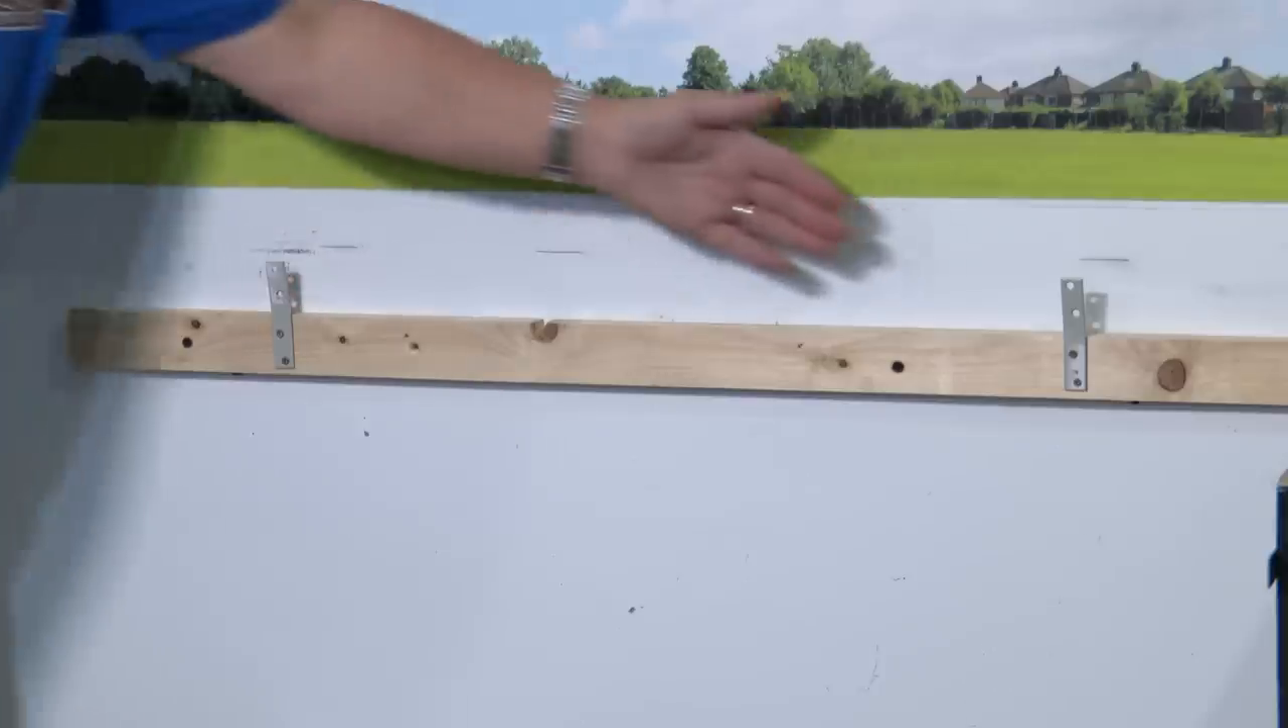So what I've done is I've installed these little brackets, as you can see here.